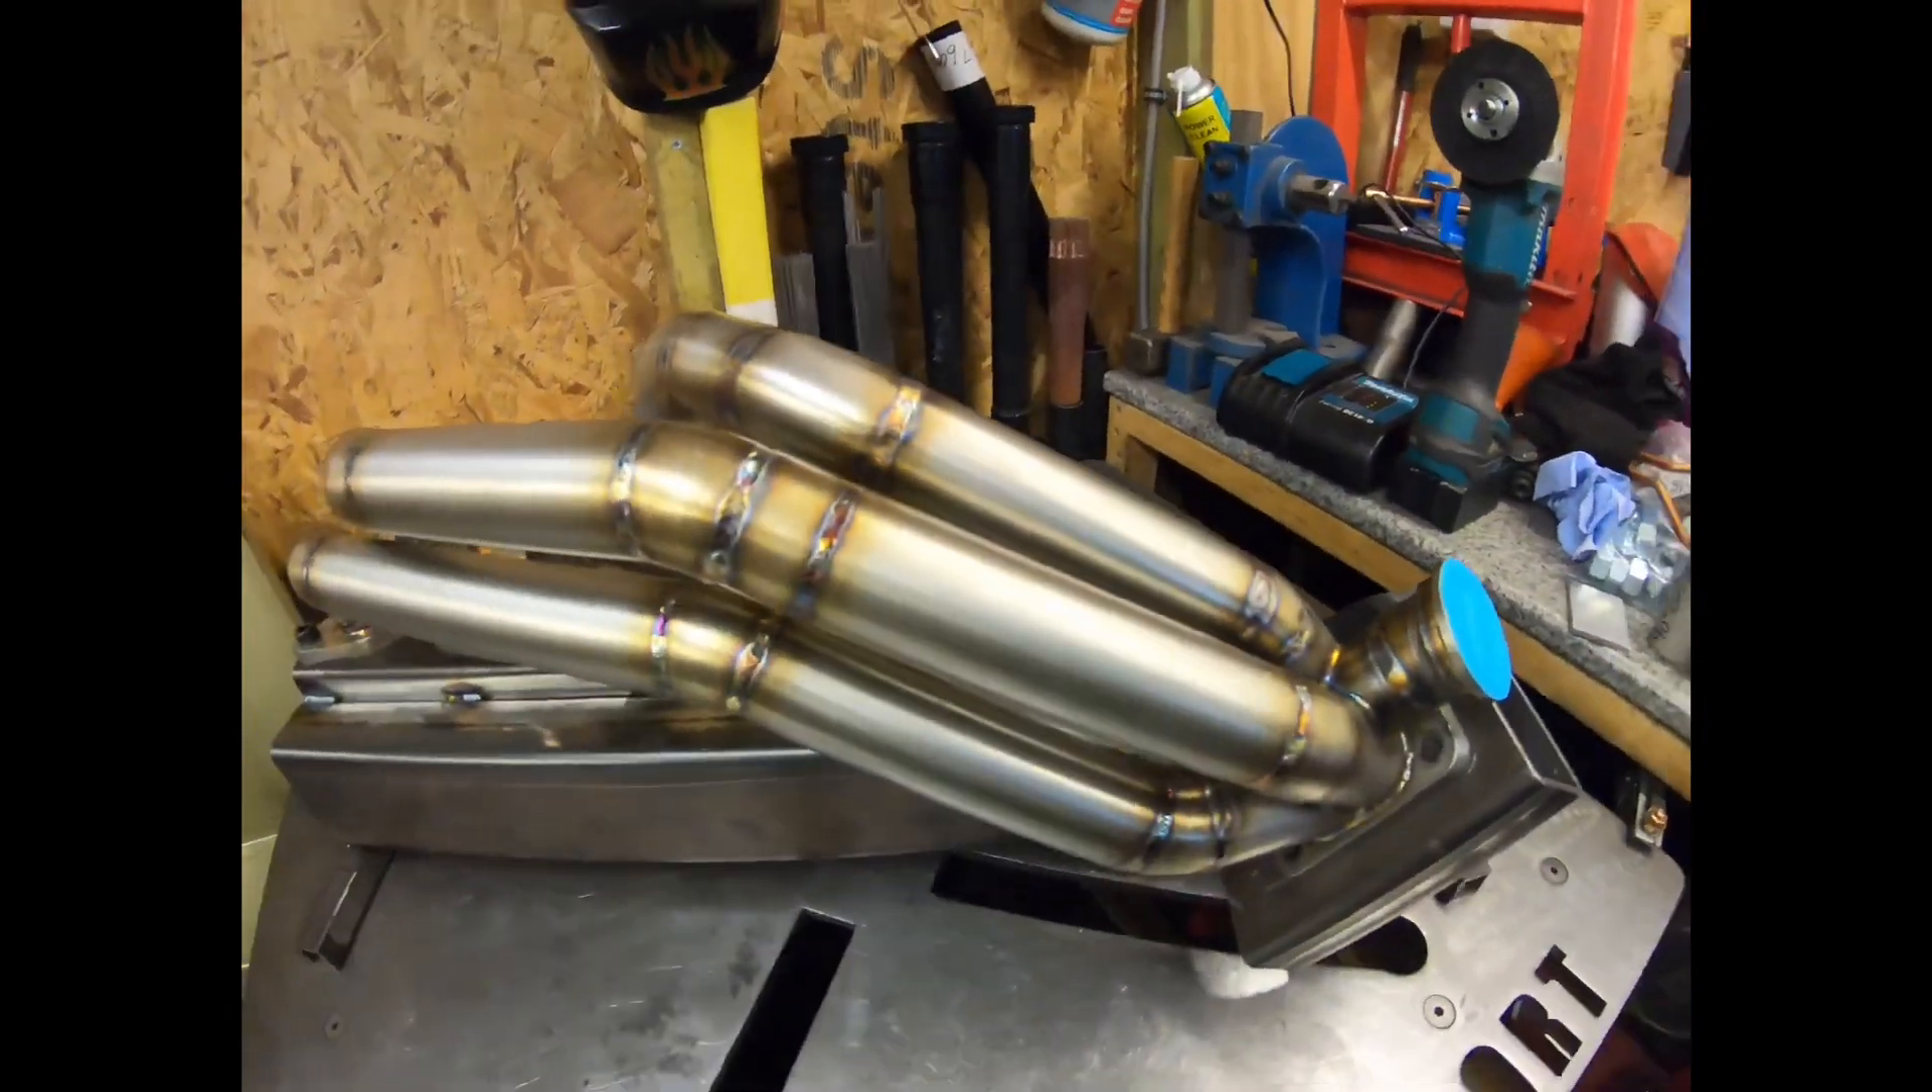This is the manifold that we've welded up, all completed.